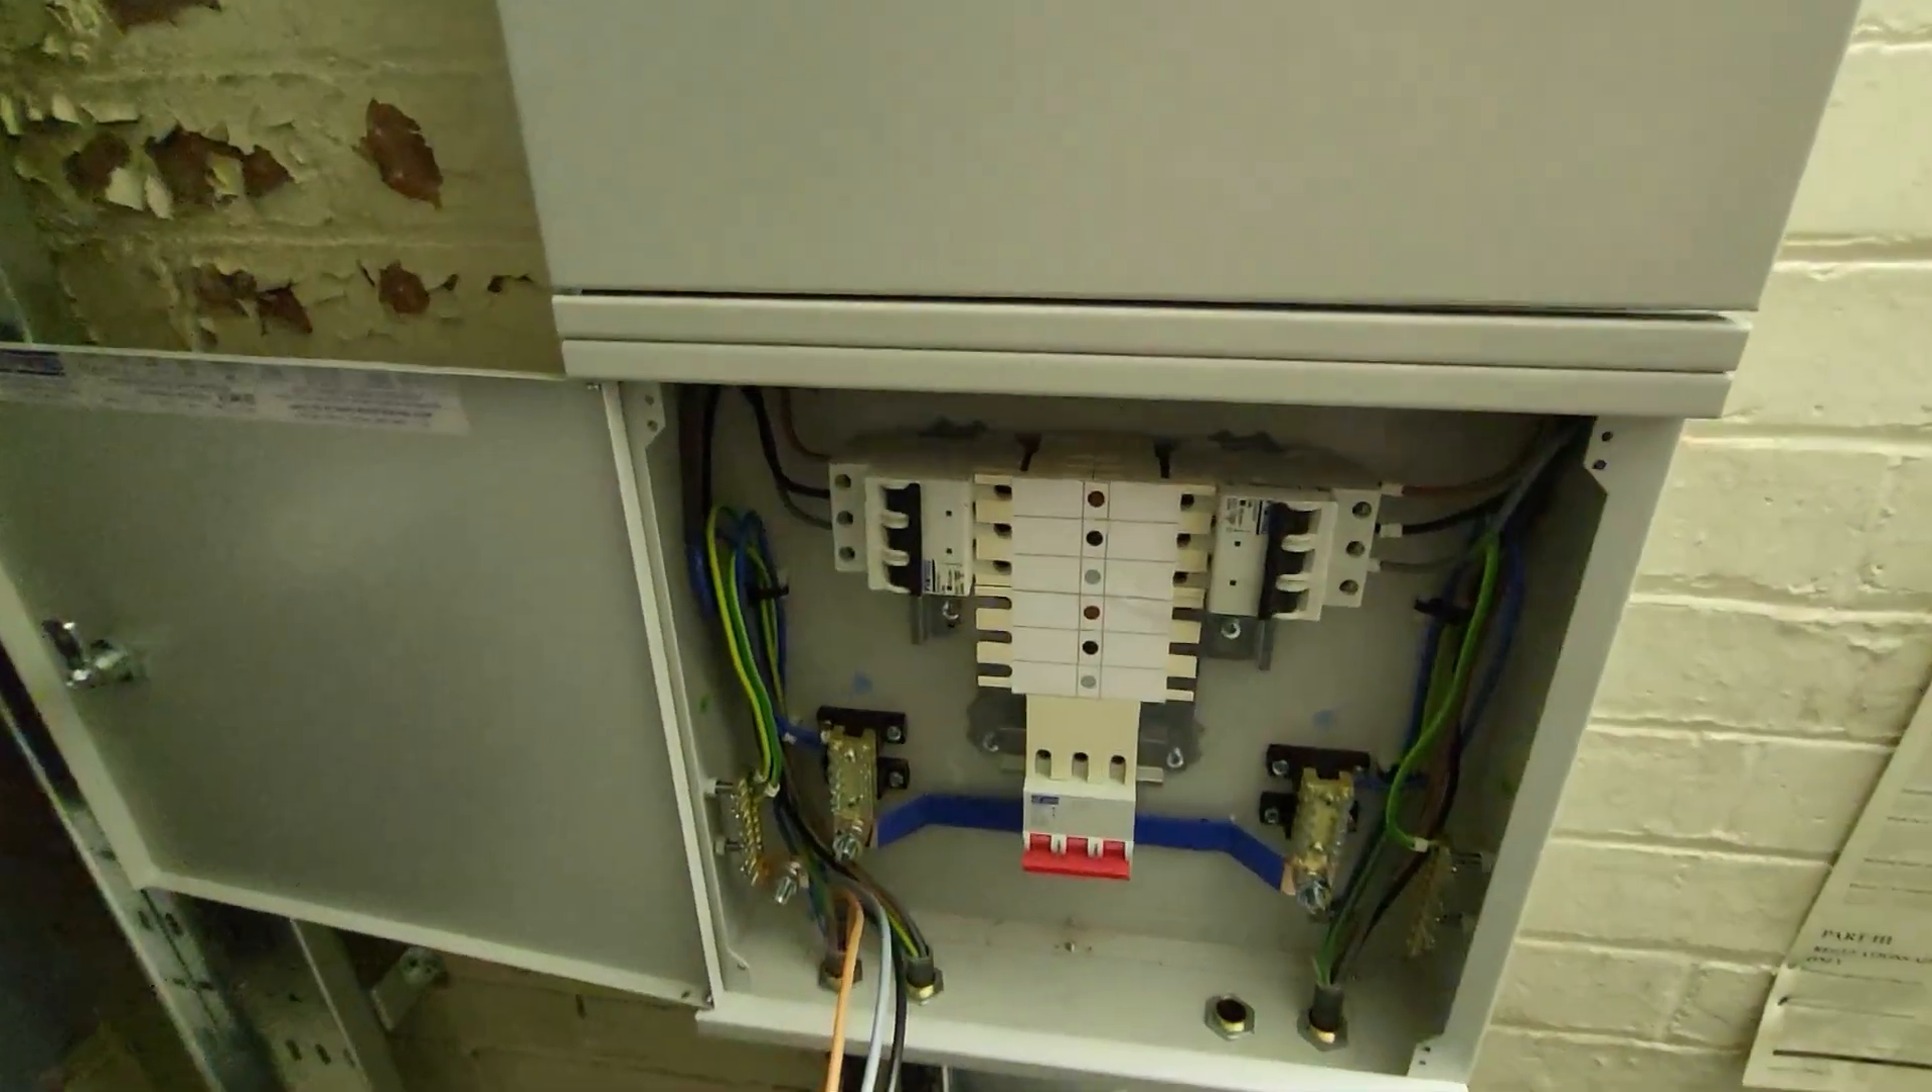Um we've got our board wired now you see nathan's done that.